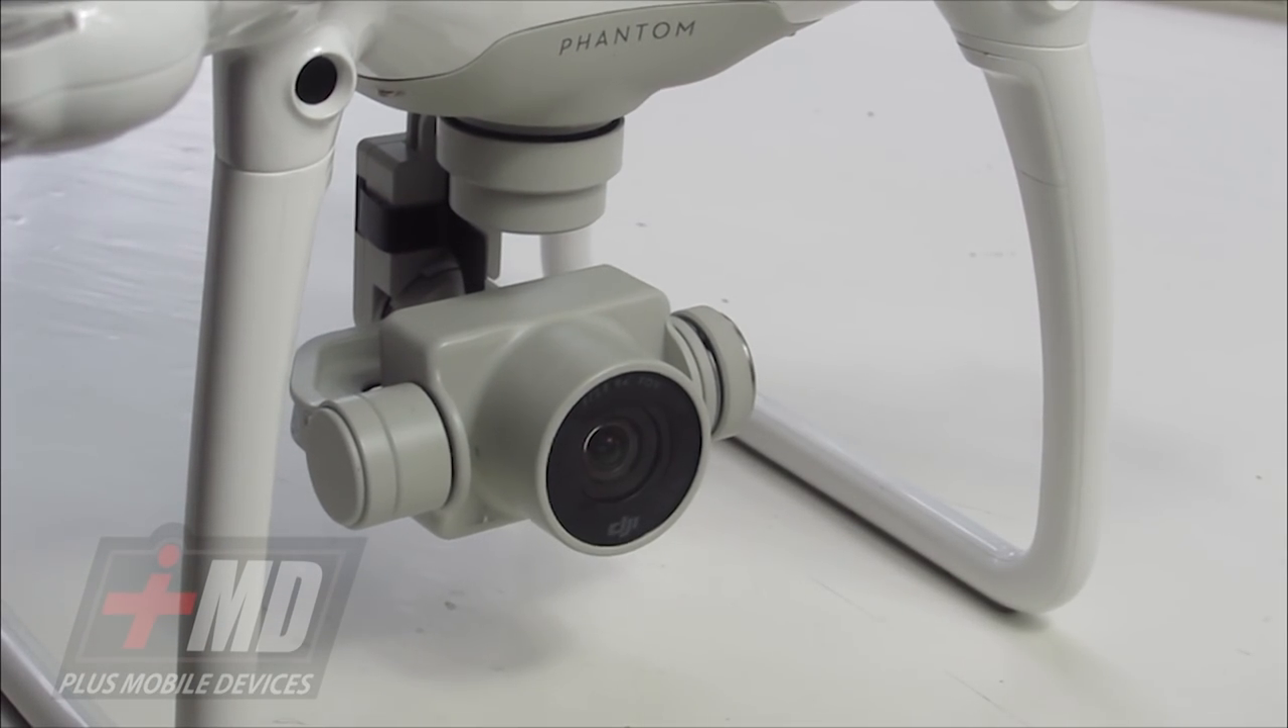So now that everything here is nice and set up, the lens is back on.